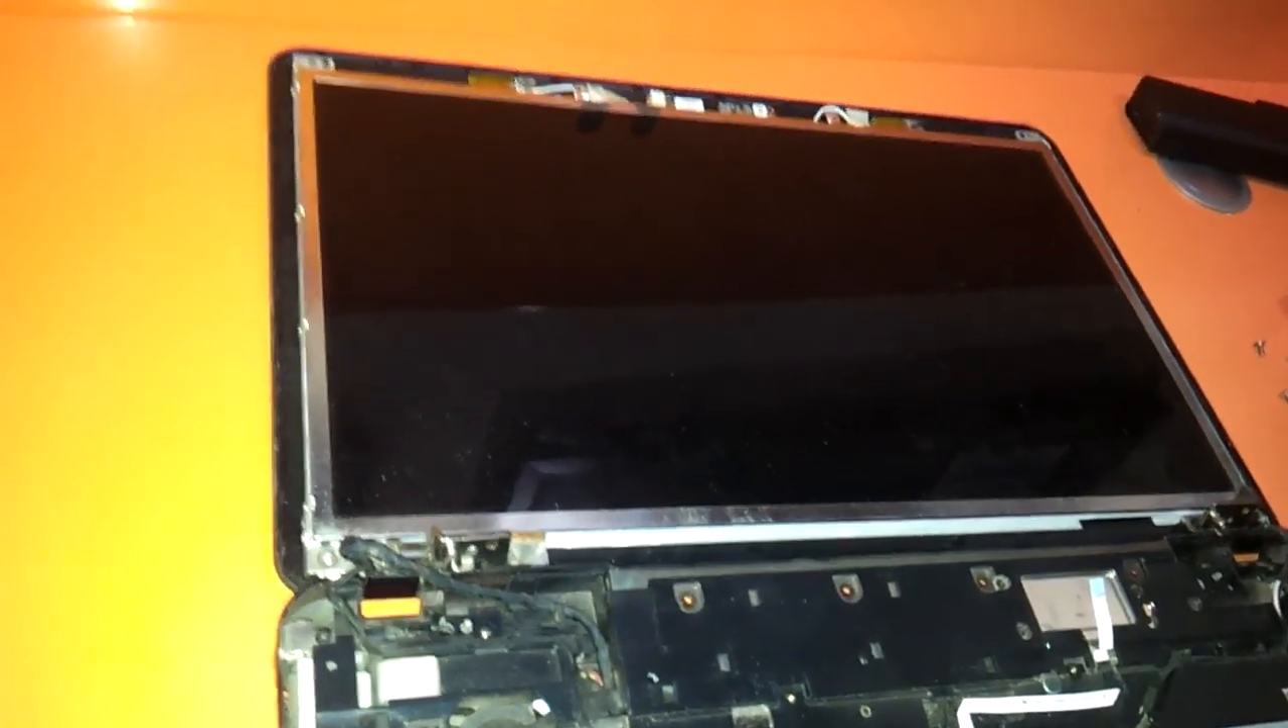As you can see, the LED is exposed.